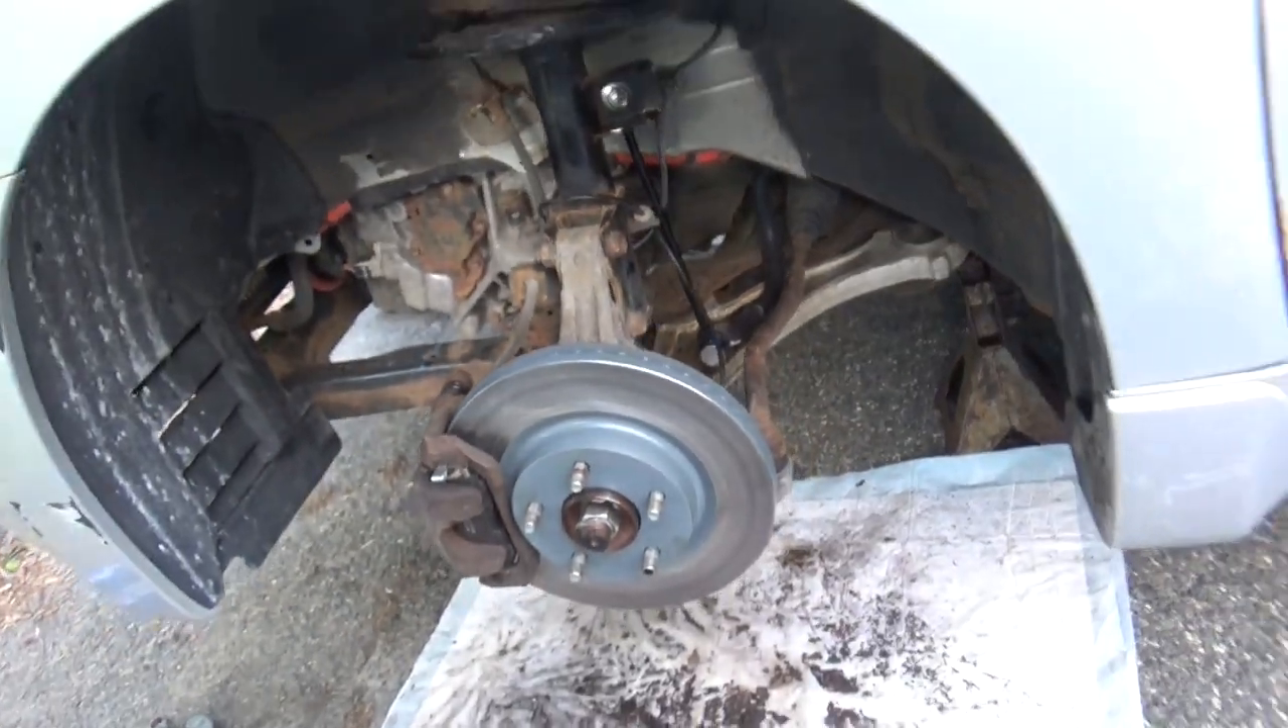Now all we gotta do is just put the wheel back on.